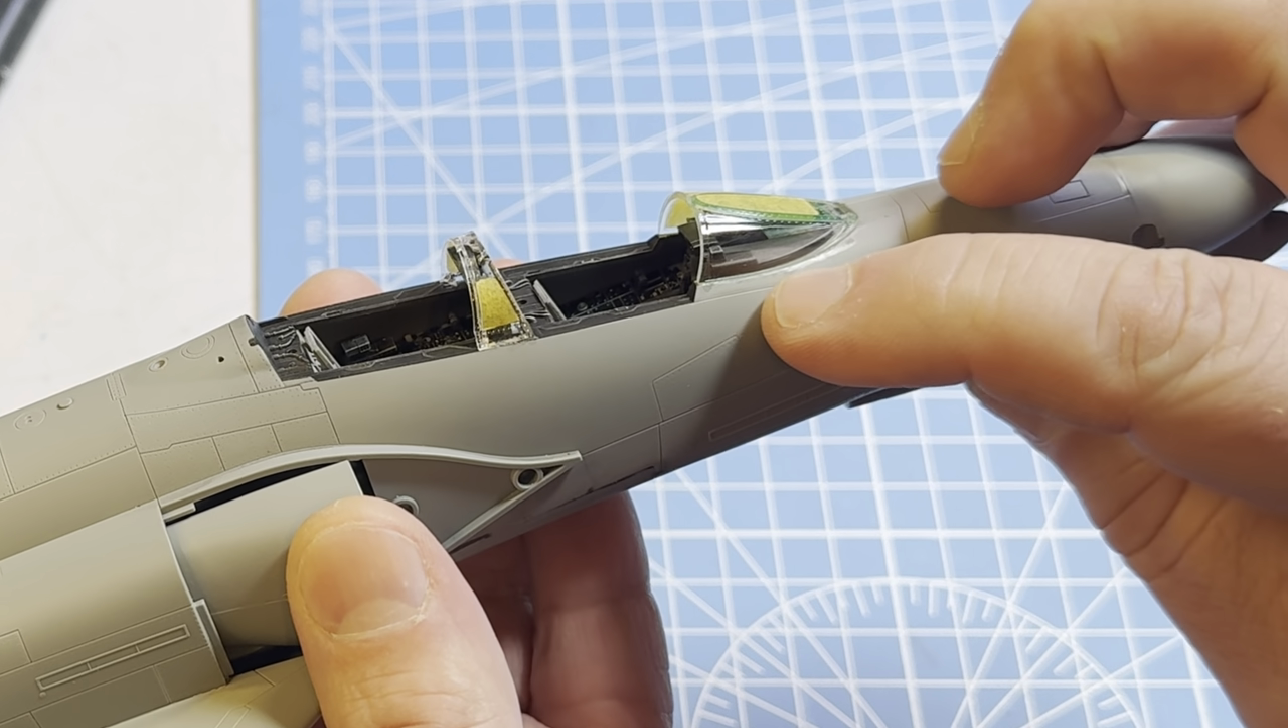All righty fellas so let's let's take a look at what we've got going on now and i've got the front windscreen on and you can see it went on really well.